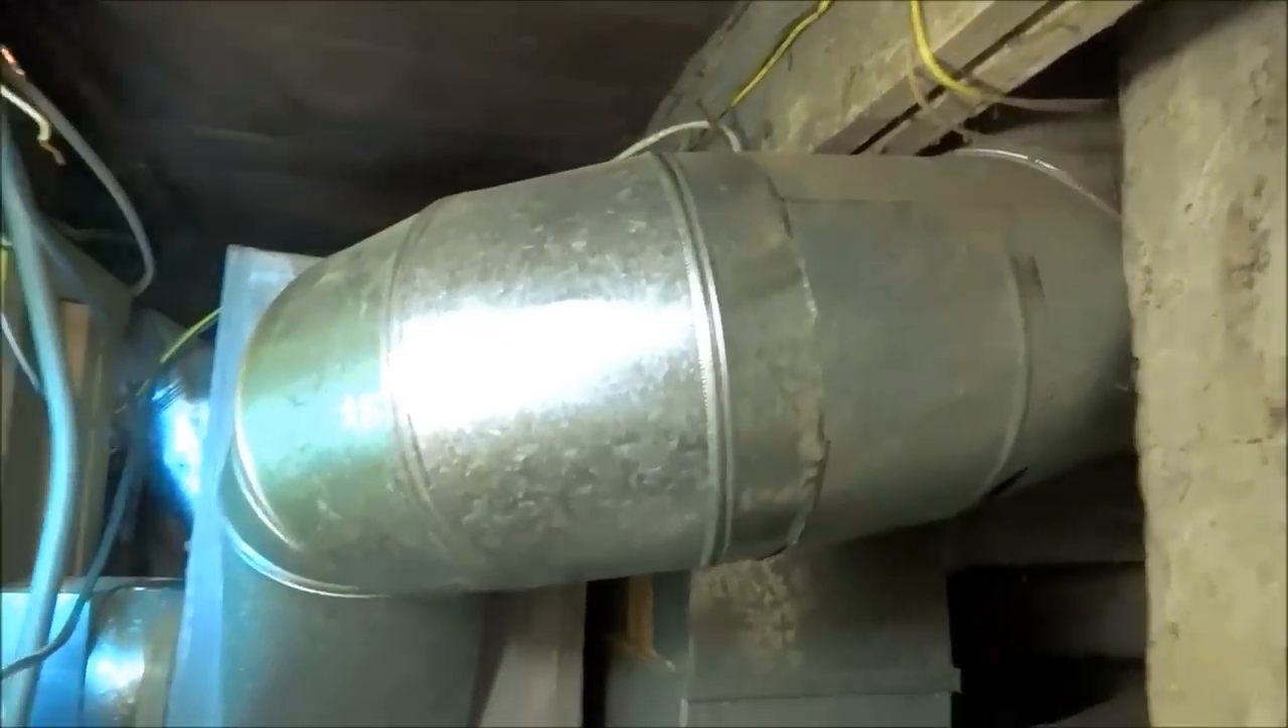All right. I got all the duct work back together. Let's go into the second floor of that one there.